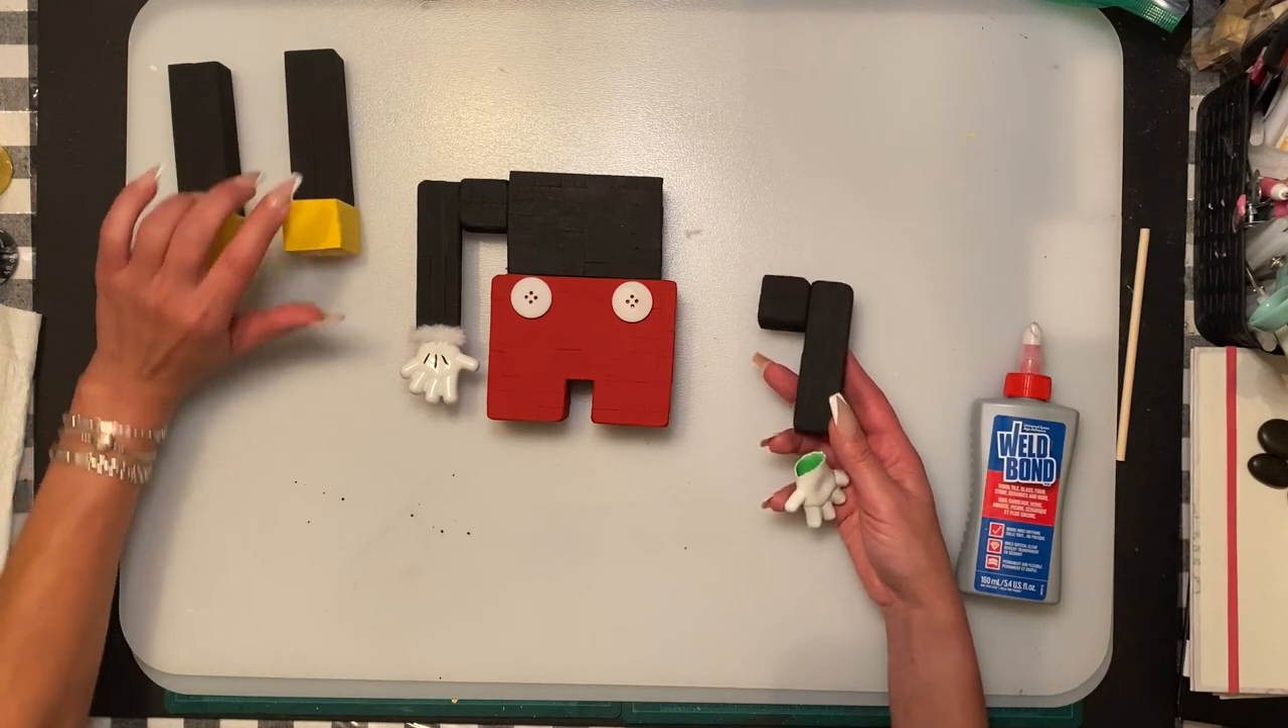I still haven't put the legs on yet.